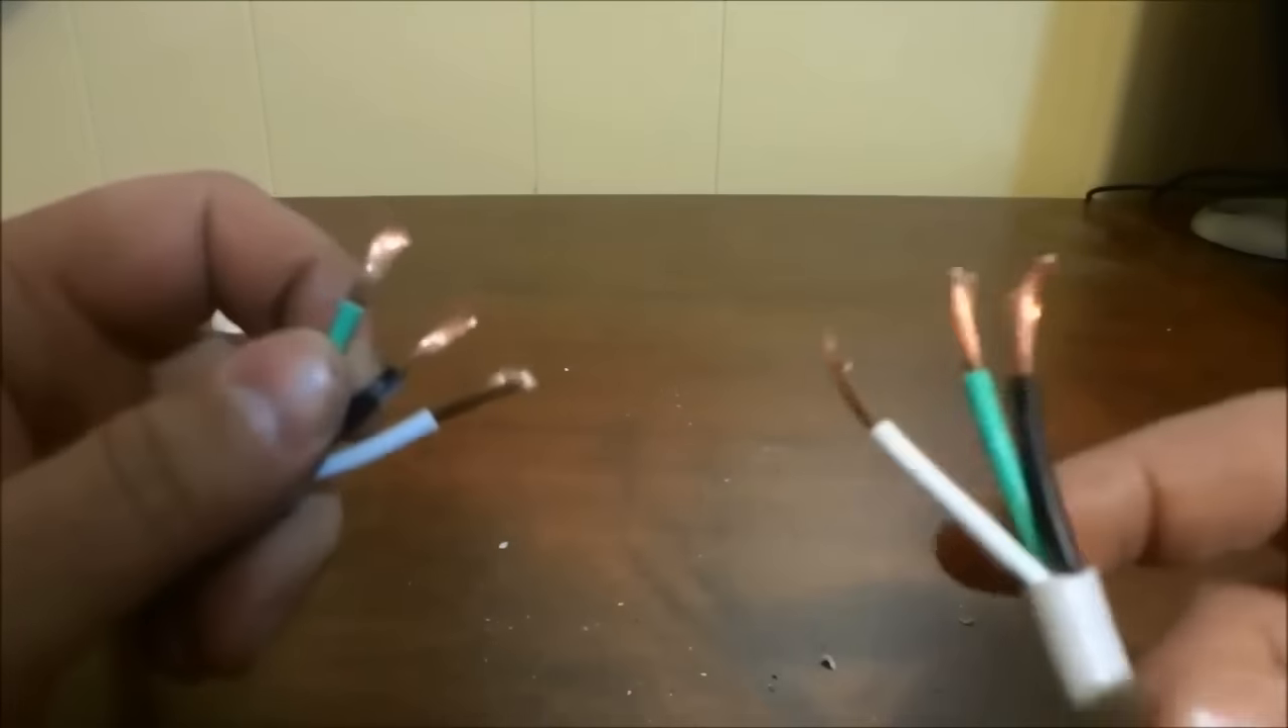So now, as you can see, I have stripped off about an inch of insulation from the top of each of these six wires.